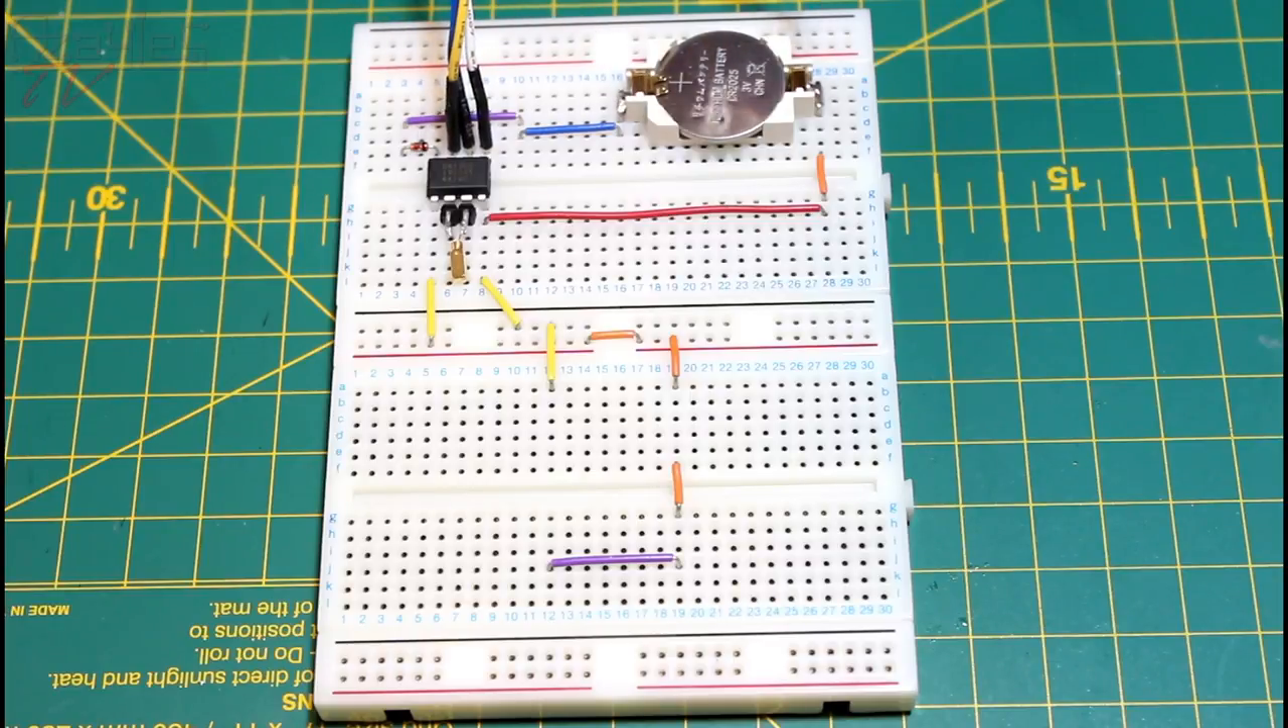We've got the battery holder here, with the terminals pushed down into the breadboard.